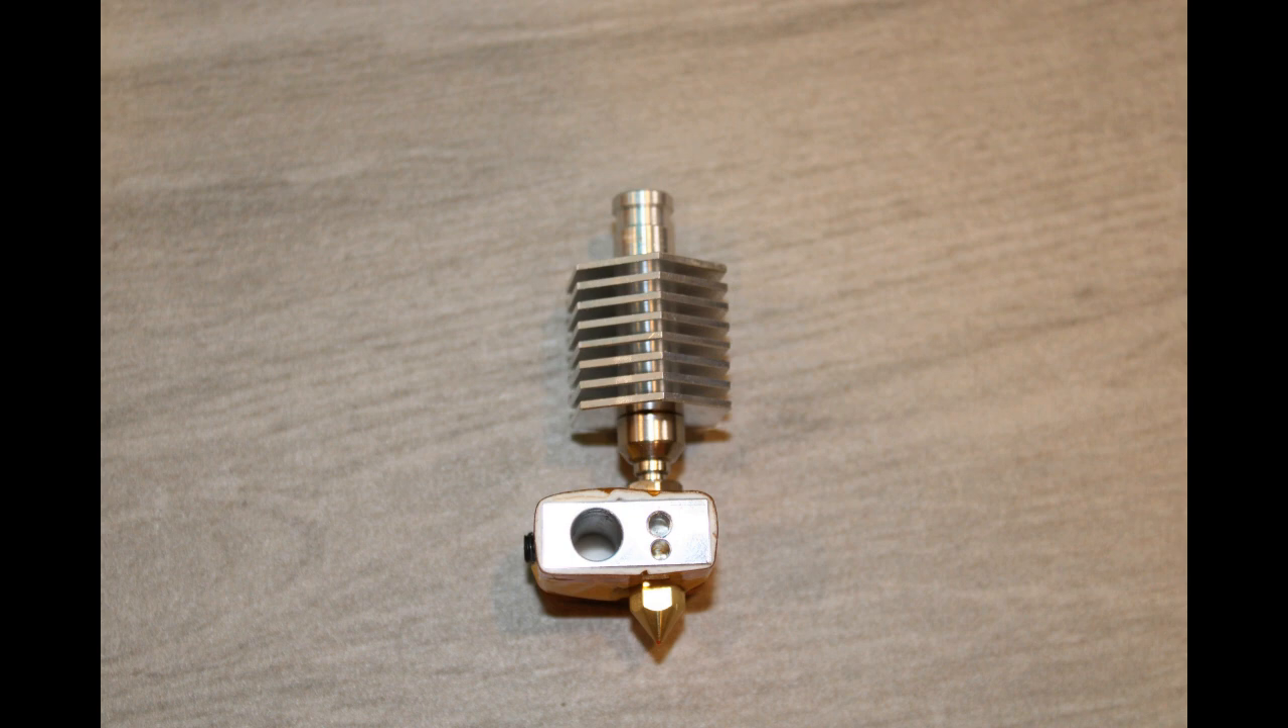We removed the heating tube and now we have the all metal hot end off of the machine entirely so we can inspect it.